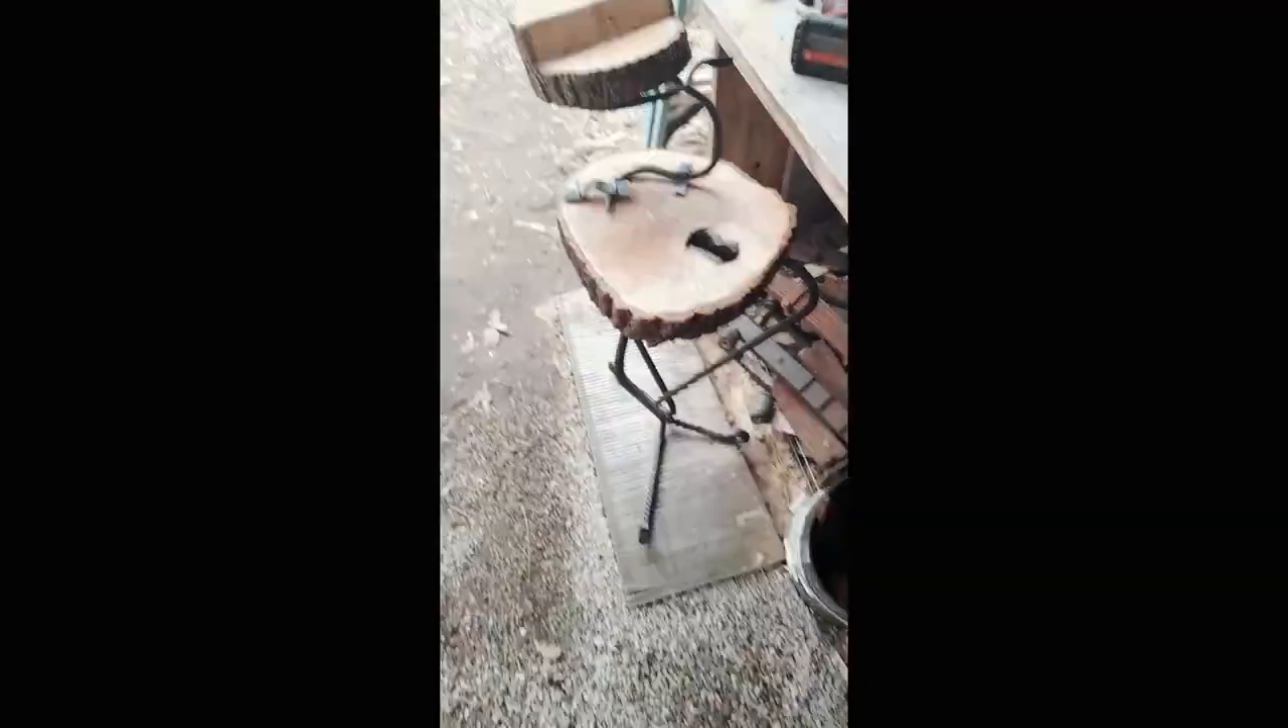As you can see, we've got the legs all together.